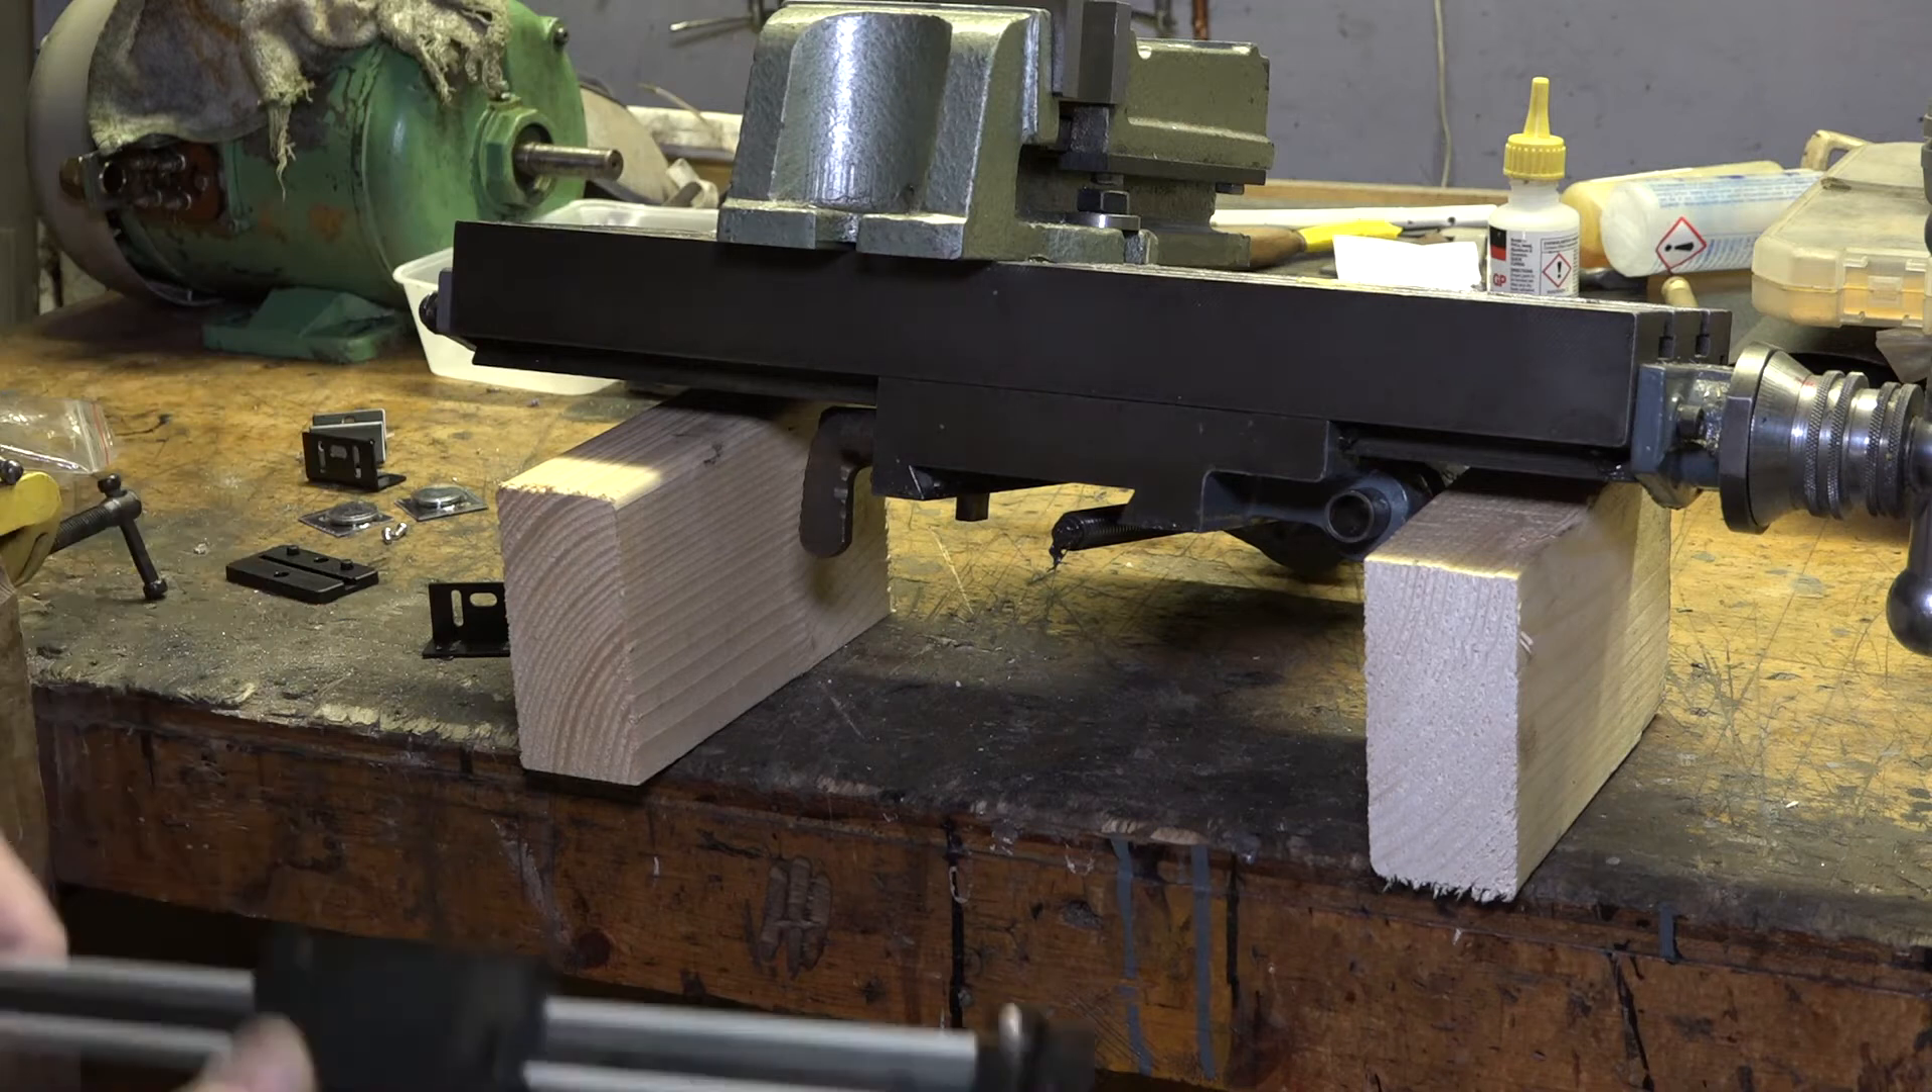Well as you can see I took the table off the mill.